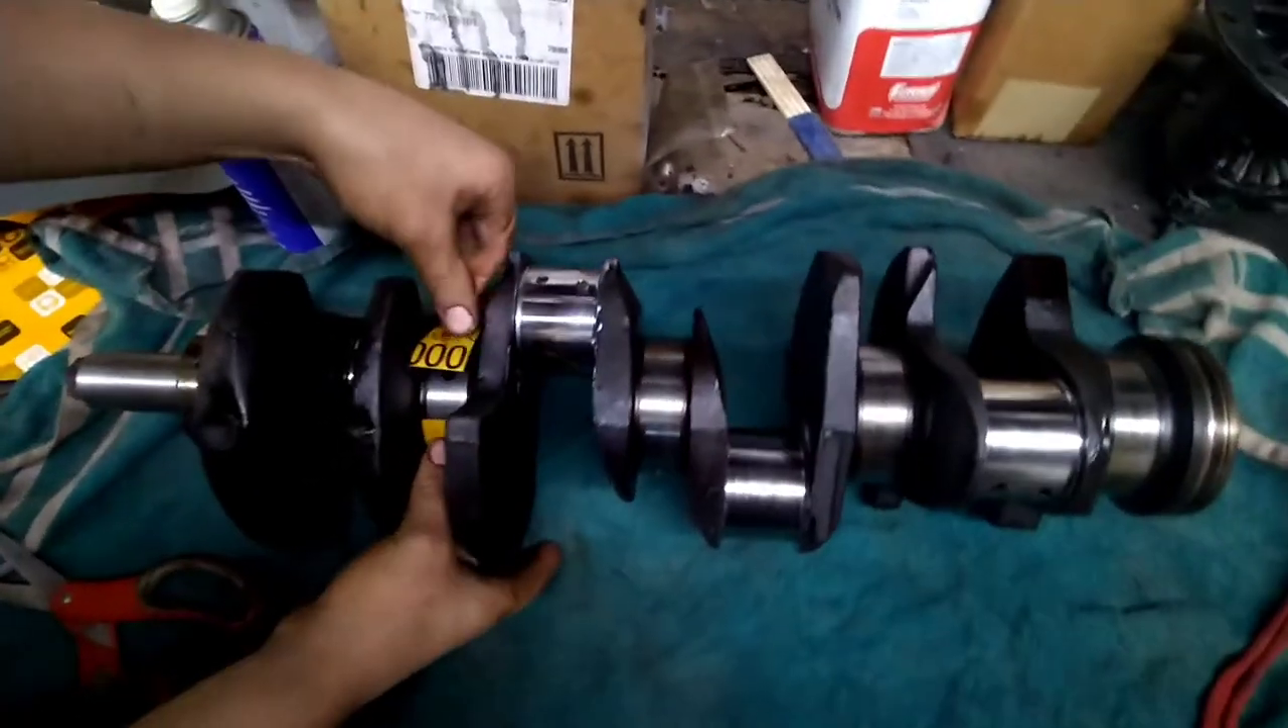Well I got the crank out of the engine. Sitting on the bench.